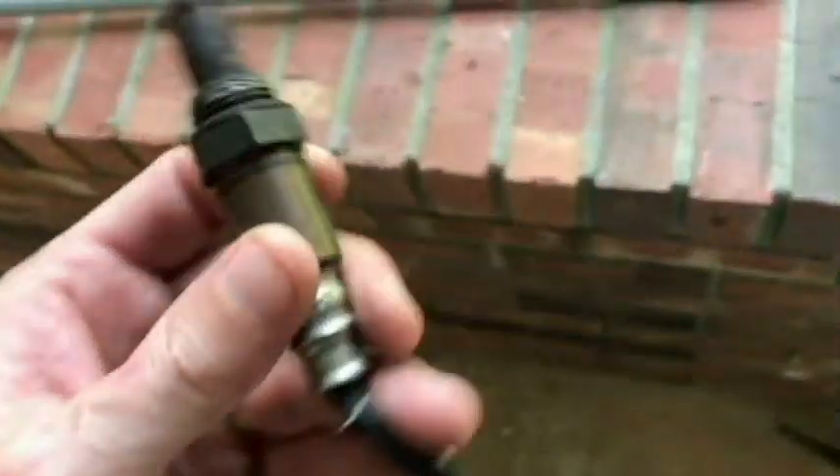And here's a look at the AF ratio sensor removed now.